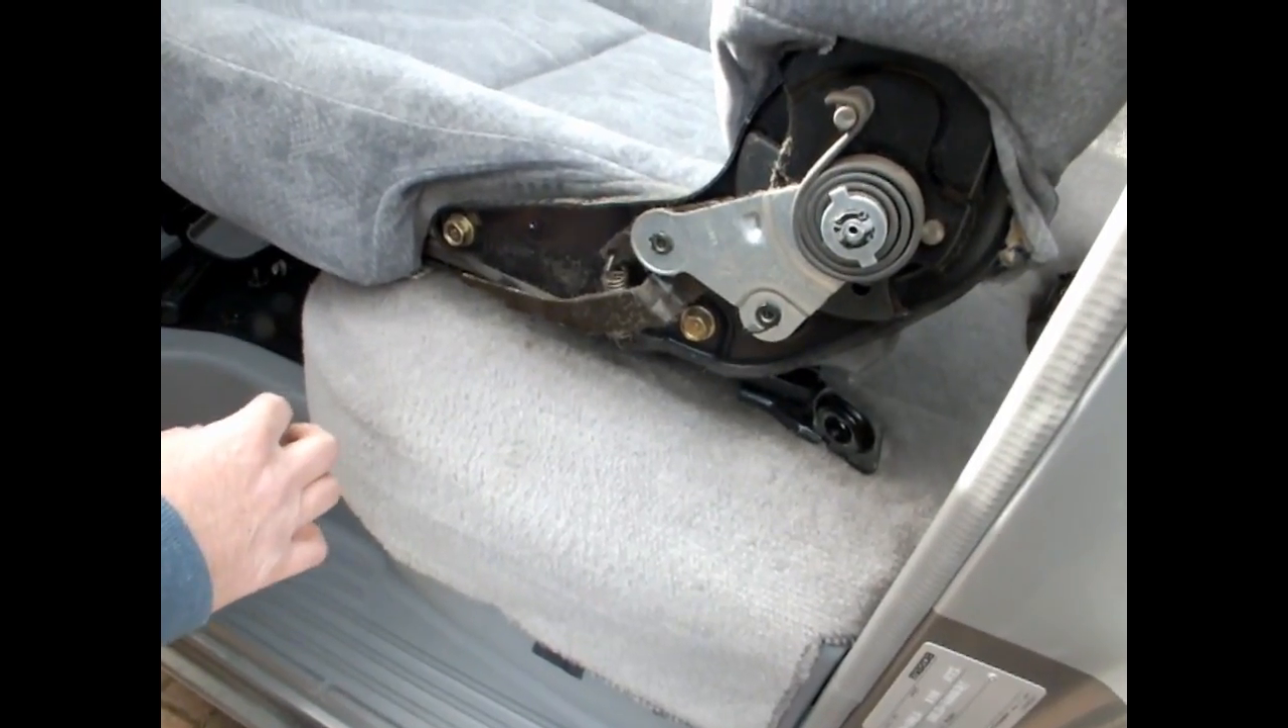Now we've taken the plastic cover off we've just exposed the last two bolts that need to come out.